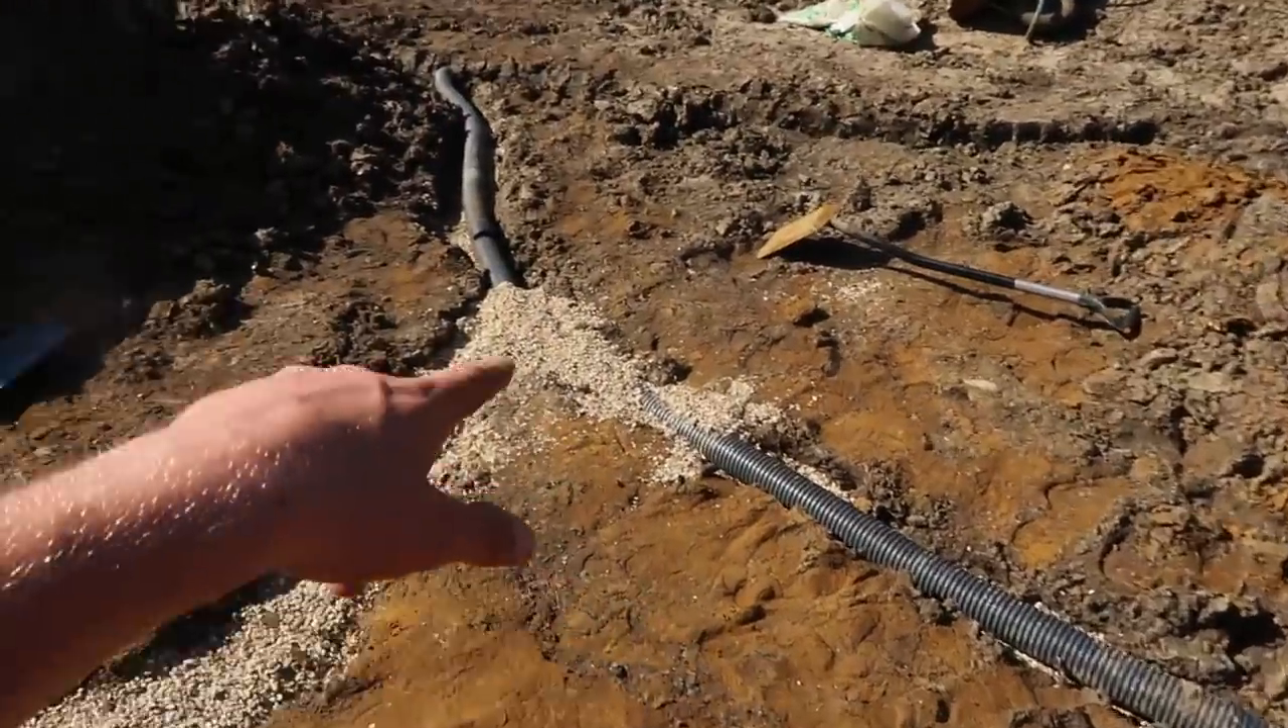These pipes just need covering.